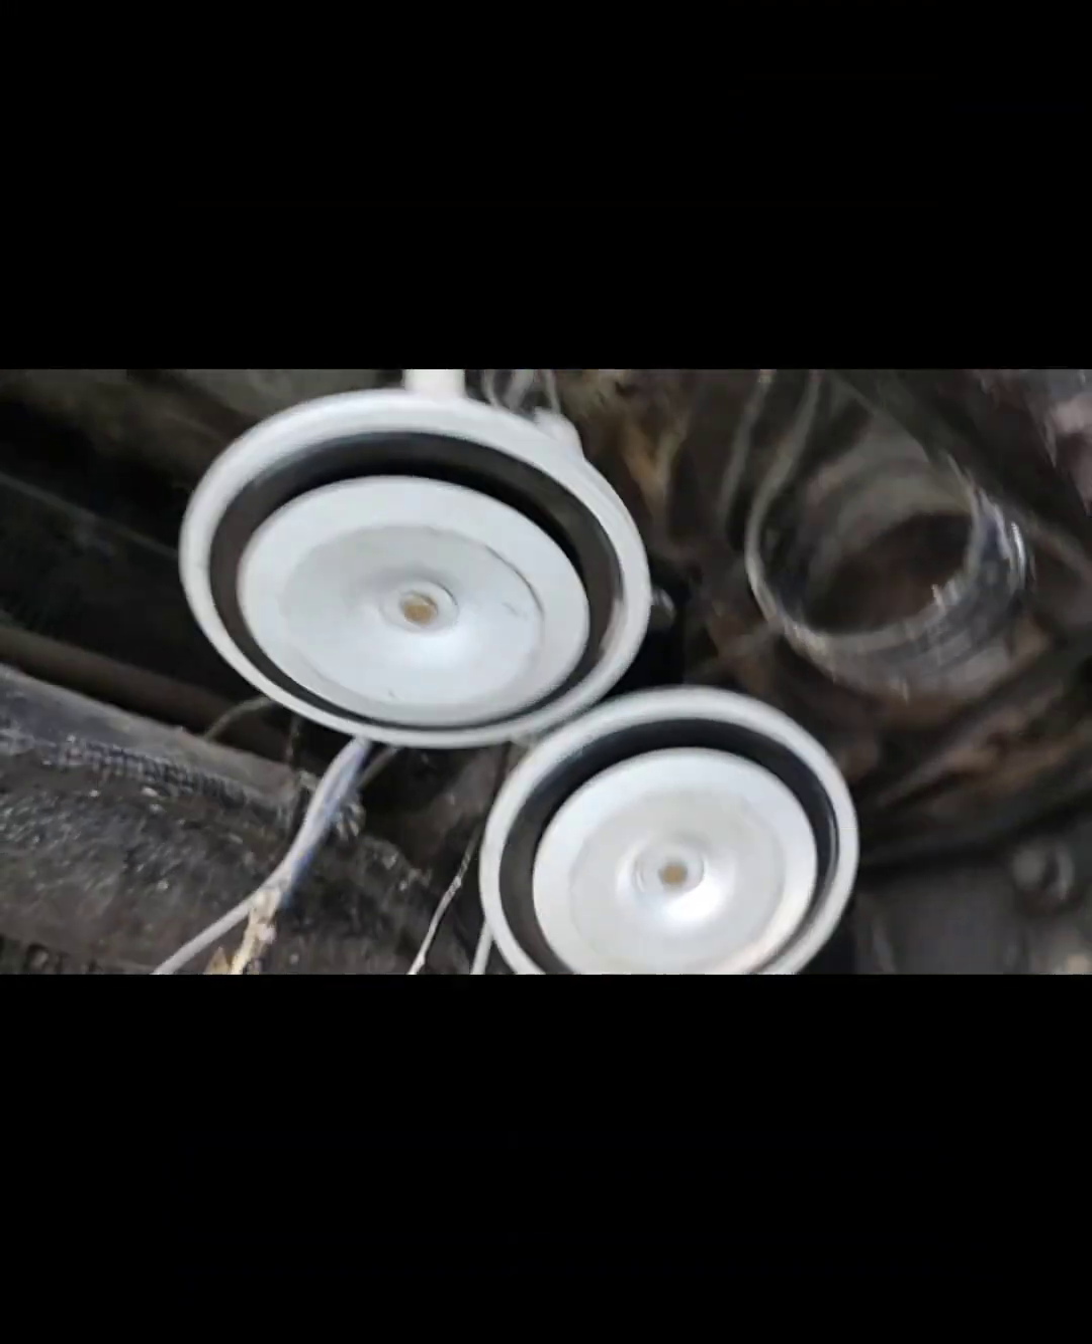Bueno aquí ya yo instale mis pitos.